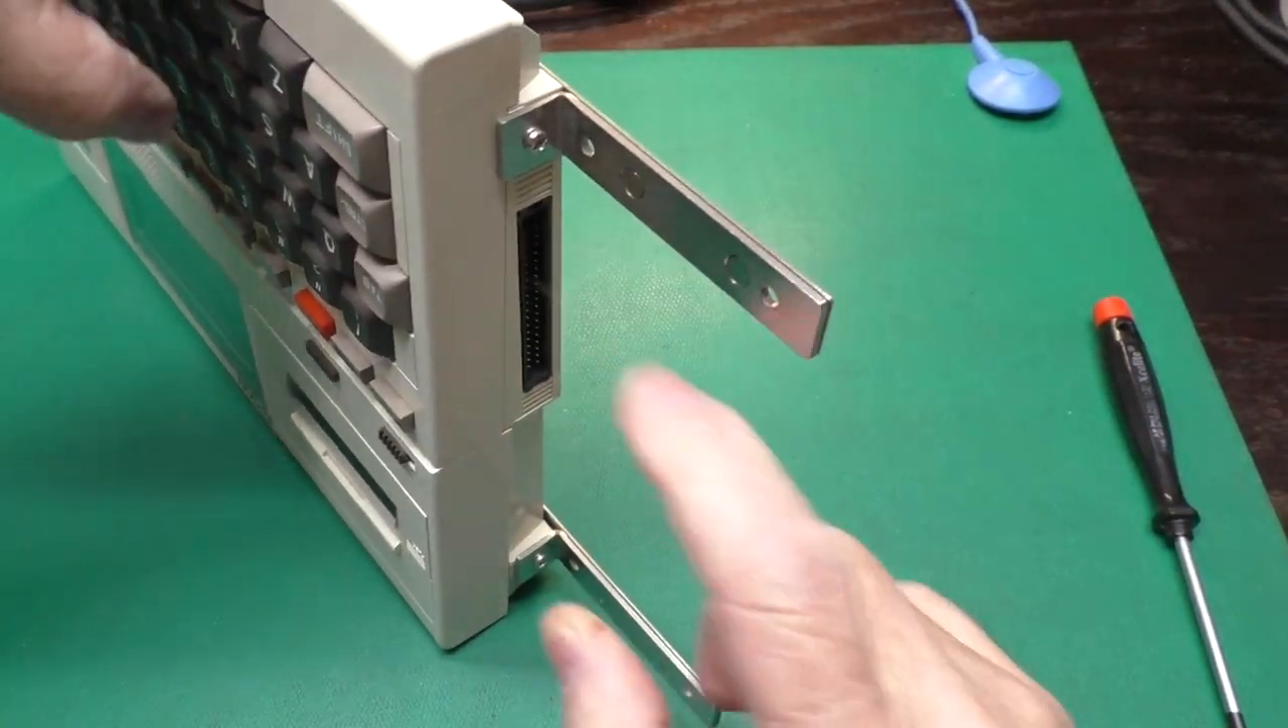Now we're left with these brackets sticking out the side here.